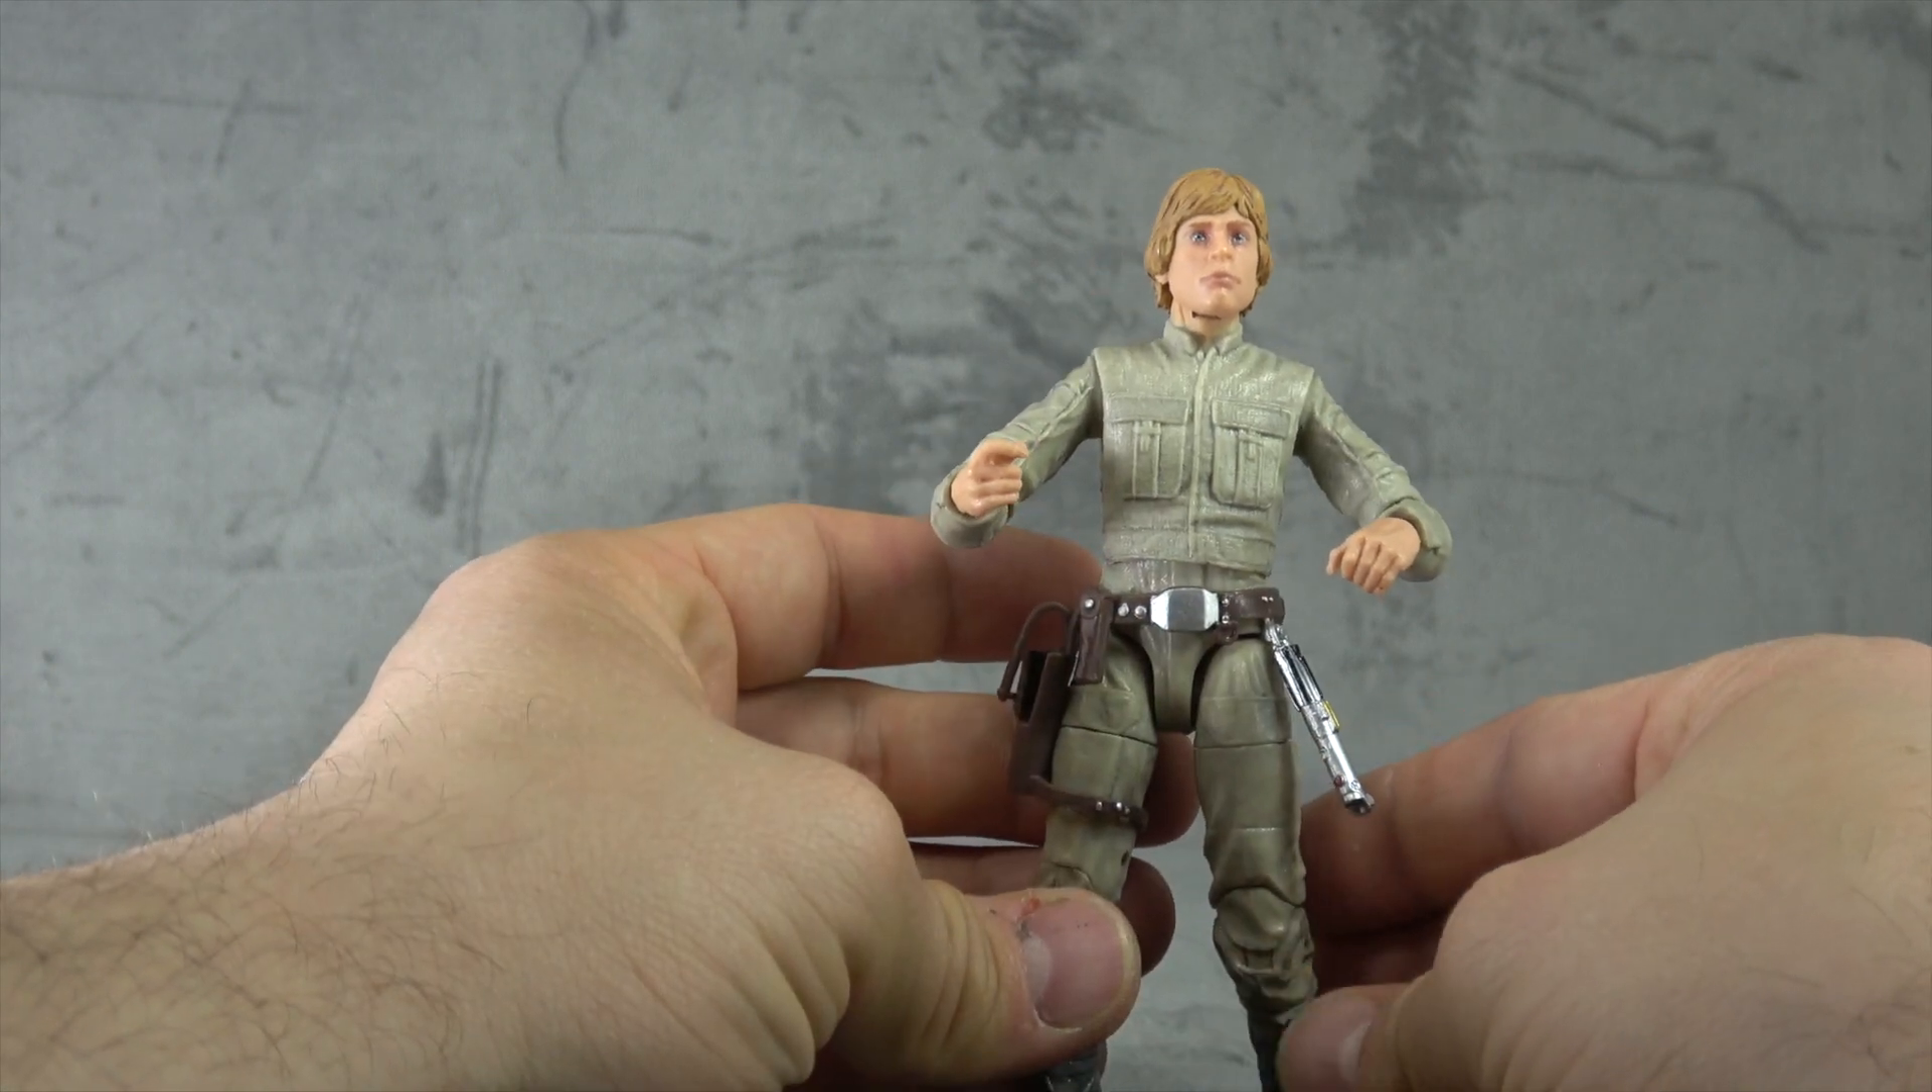Because of the shape of the thighs and the hips the blade always wants to kind of sit out at an angle so it doesn't sit quite naturally.